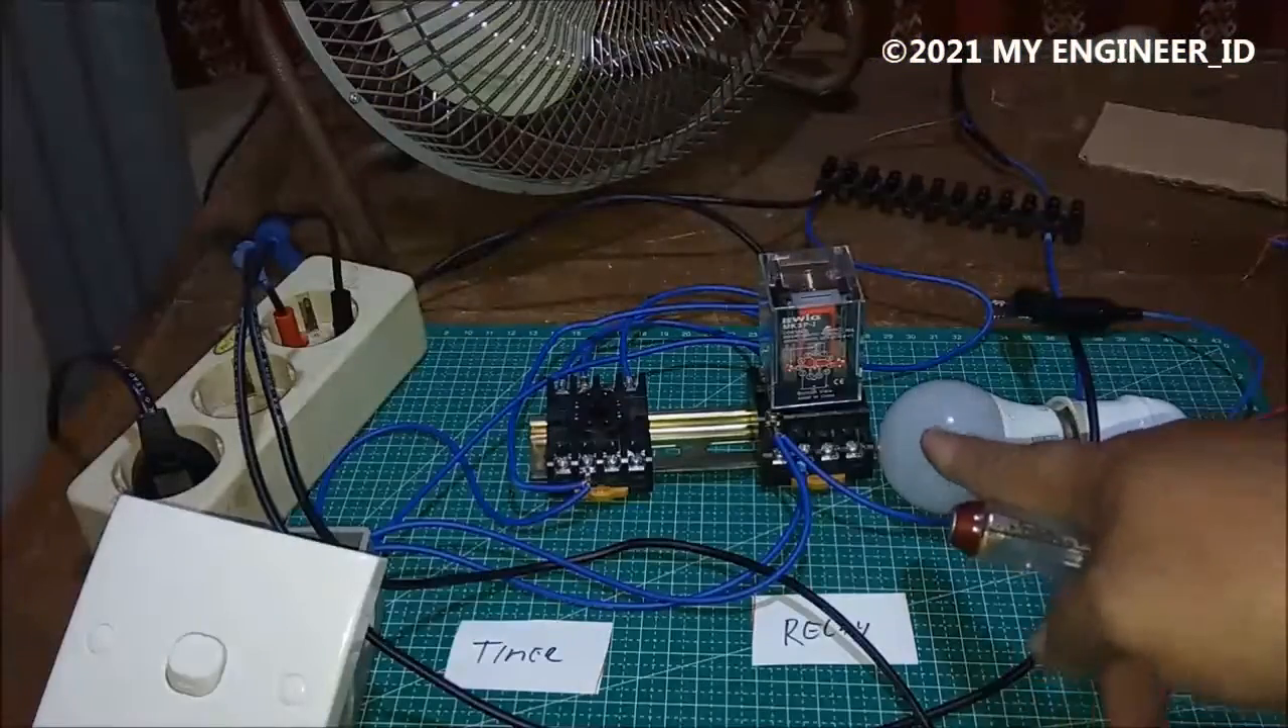Nah, relaynya Sudah saya pasang Dan ini saya sambungkan Ke lampu Dari stop kontak.